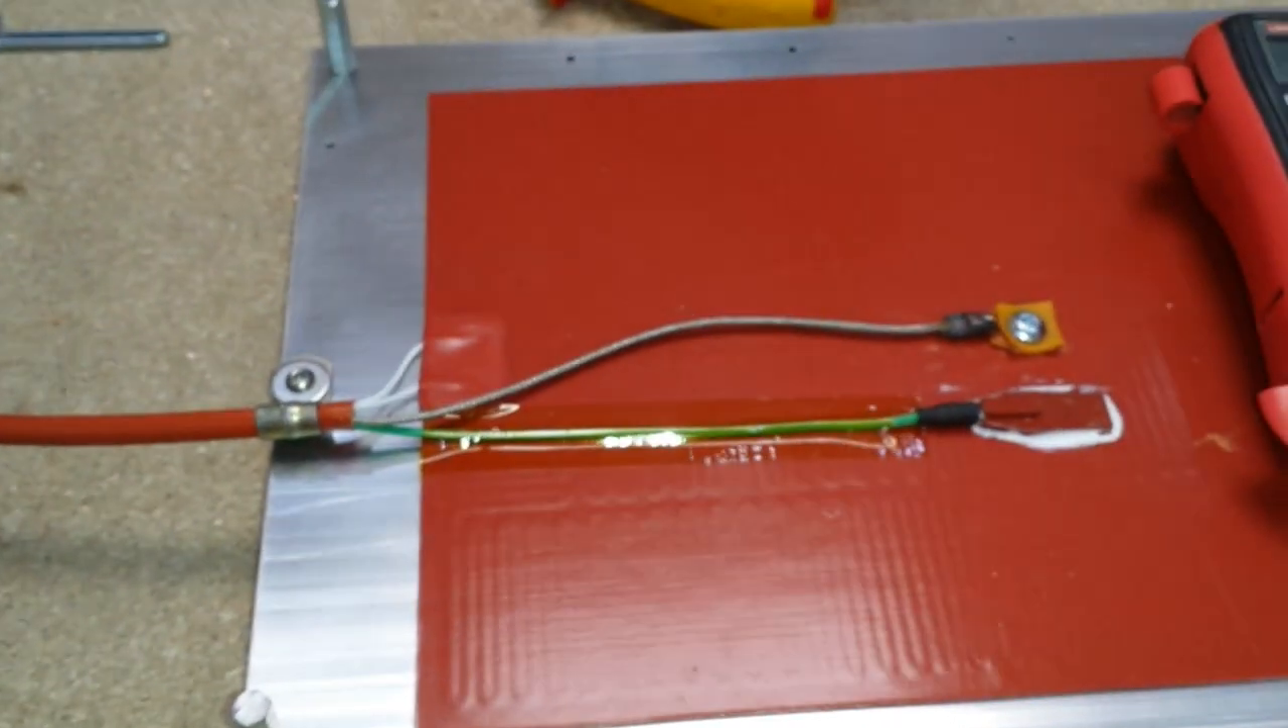So I fitted a basic cable strain relief and some high temperature silicone sleeve, which keeps everything nice and safe and stops from pulling on these when handling the heater and just protects everything.